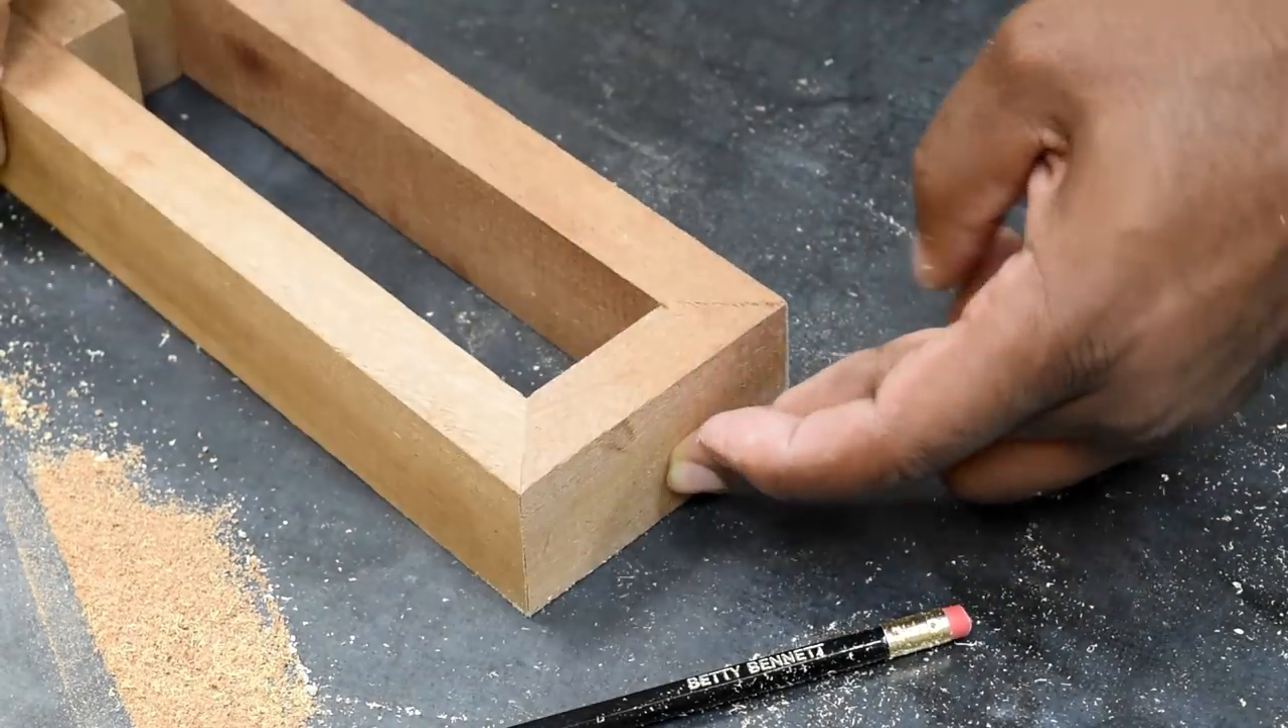Now in this case I'm not going to move the camera so you guys can see that this is a real tight miter that you can get from a hand cut miter box.